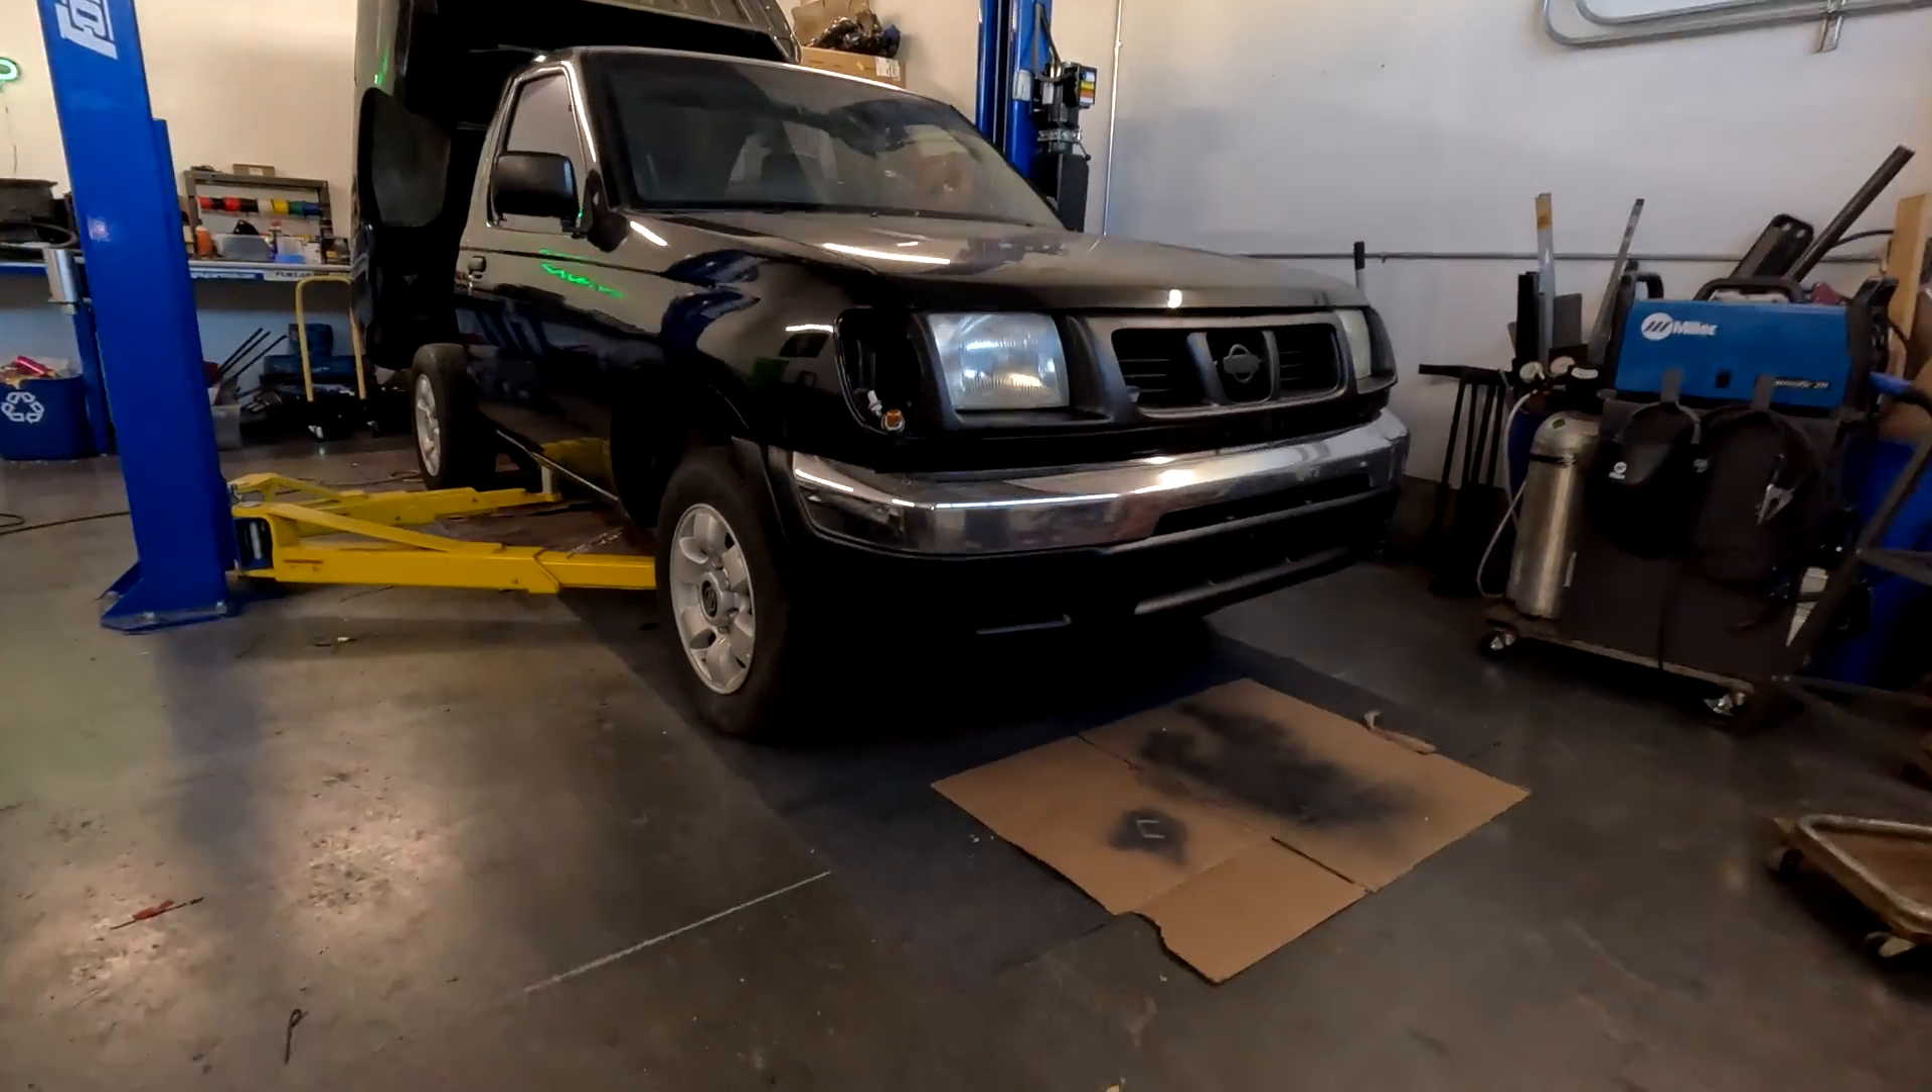You can see we got the front end on it the bumpers the grill we need to get some of the factory clips and stuff to do the final install on that but let me pop the hood.